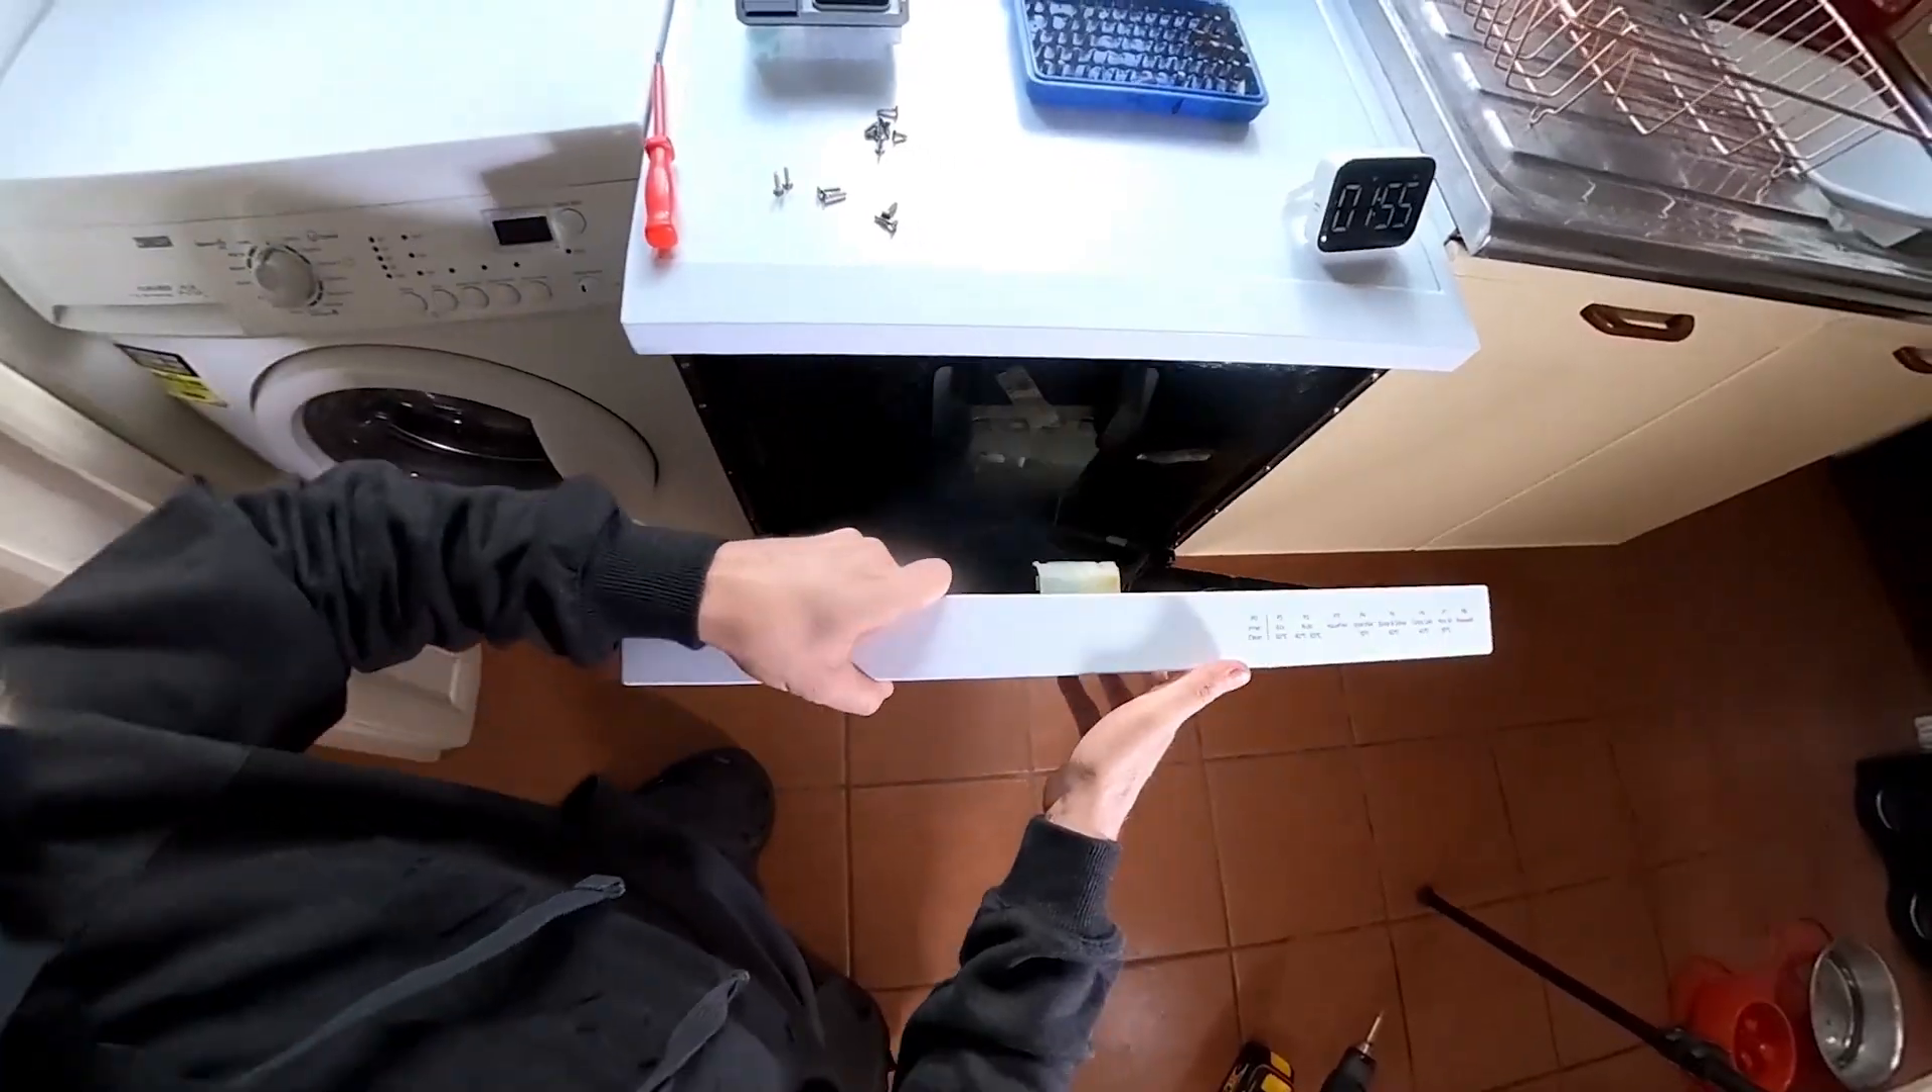Okay so now we've taken all the screws out the panel will start to fall away as you can see it's still attached.